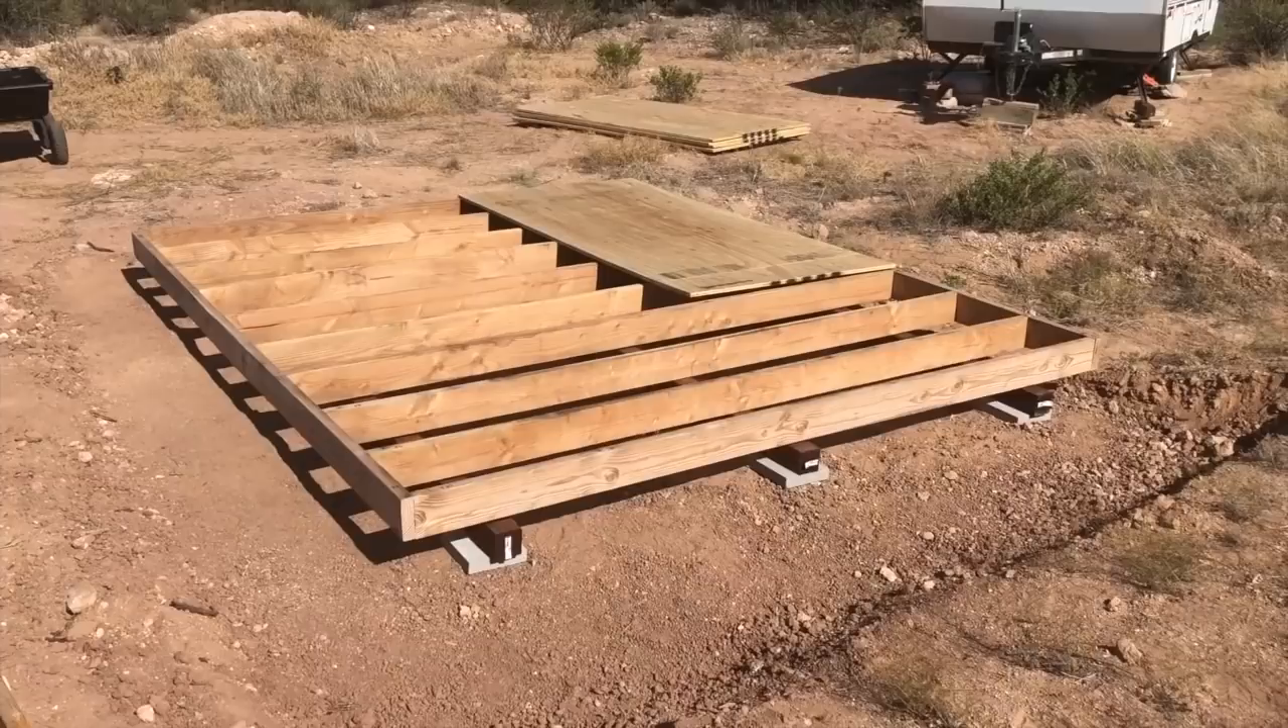So here we are with the joist system all reassembled.